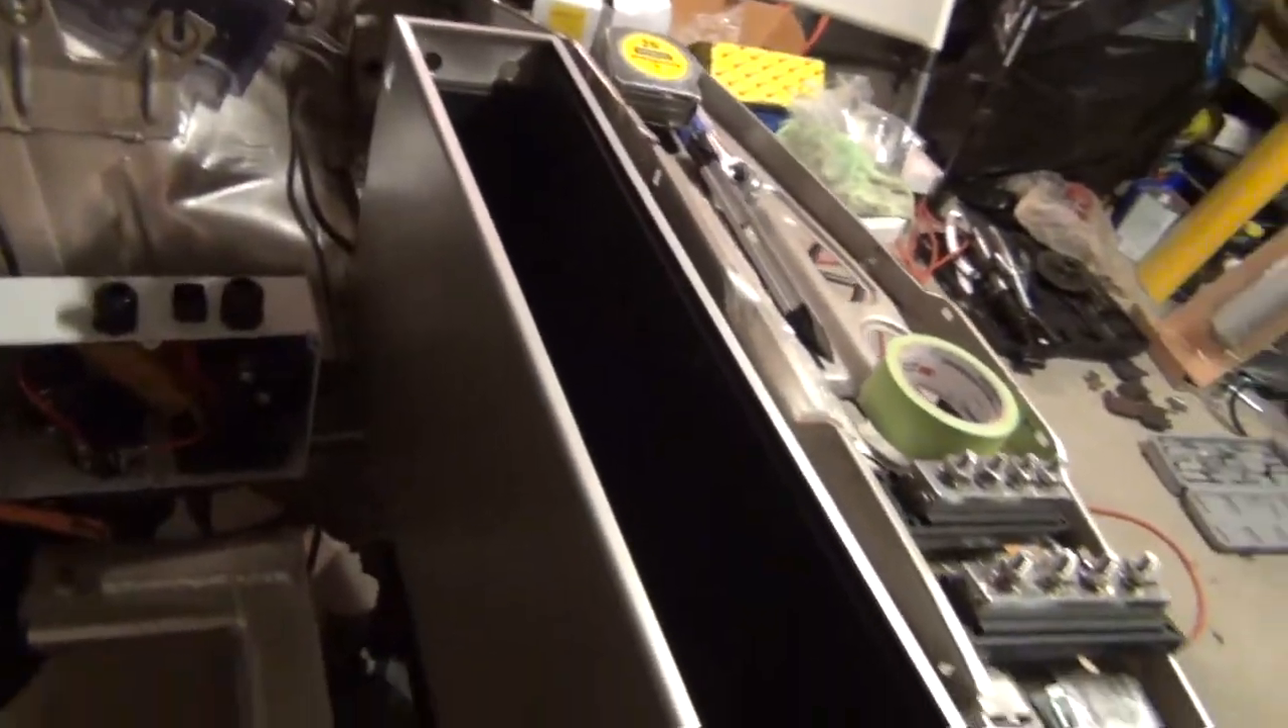And, of course, then there's the front battery box. It still has to have batteries put in it.